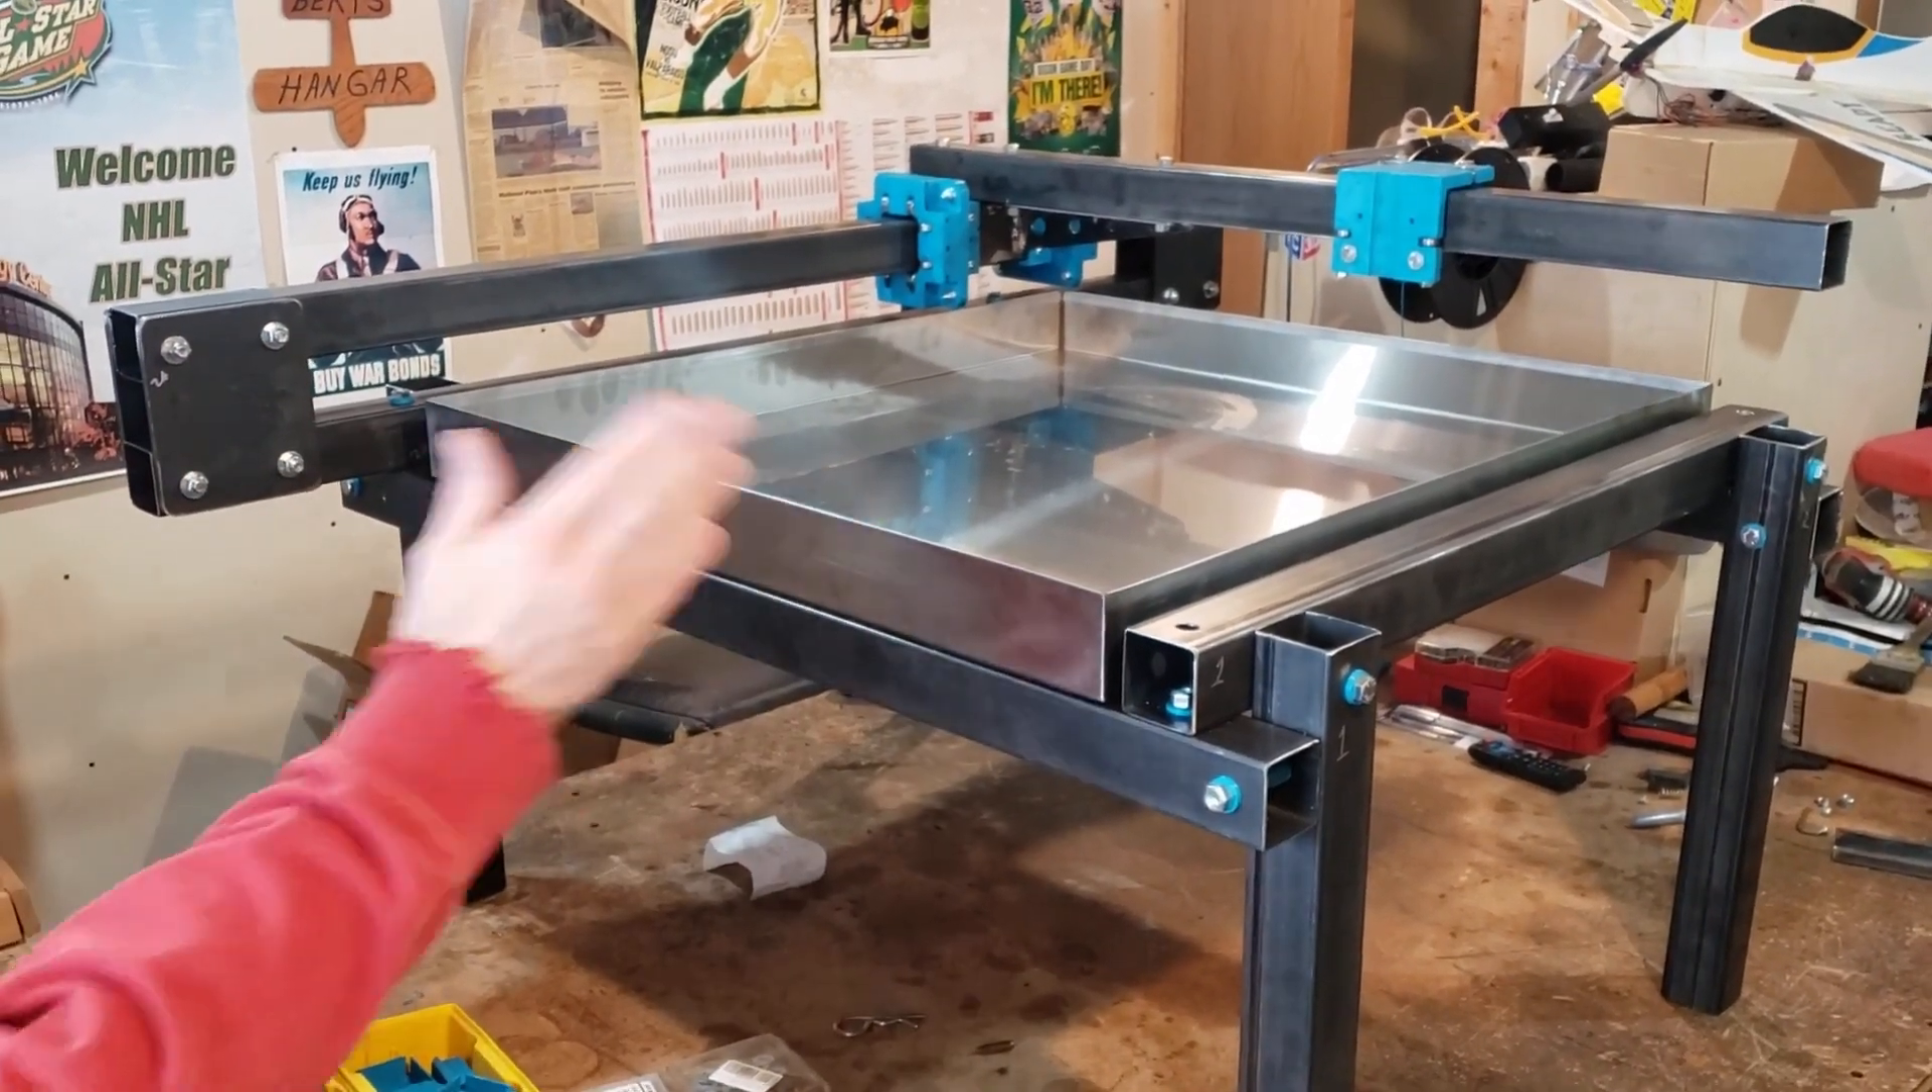We do have to put the slots in, or the slats in yet. That'll be the last step we do.